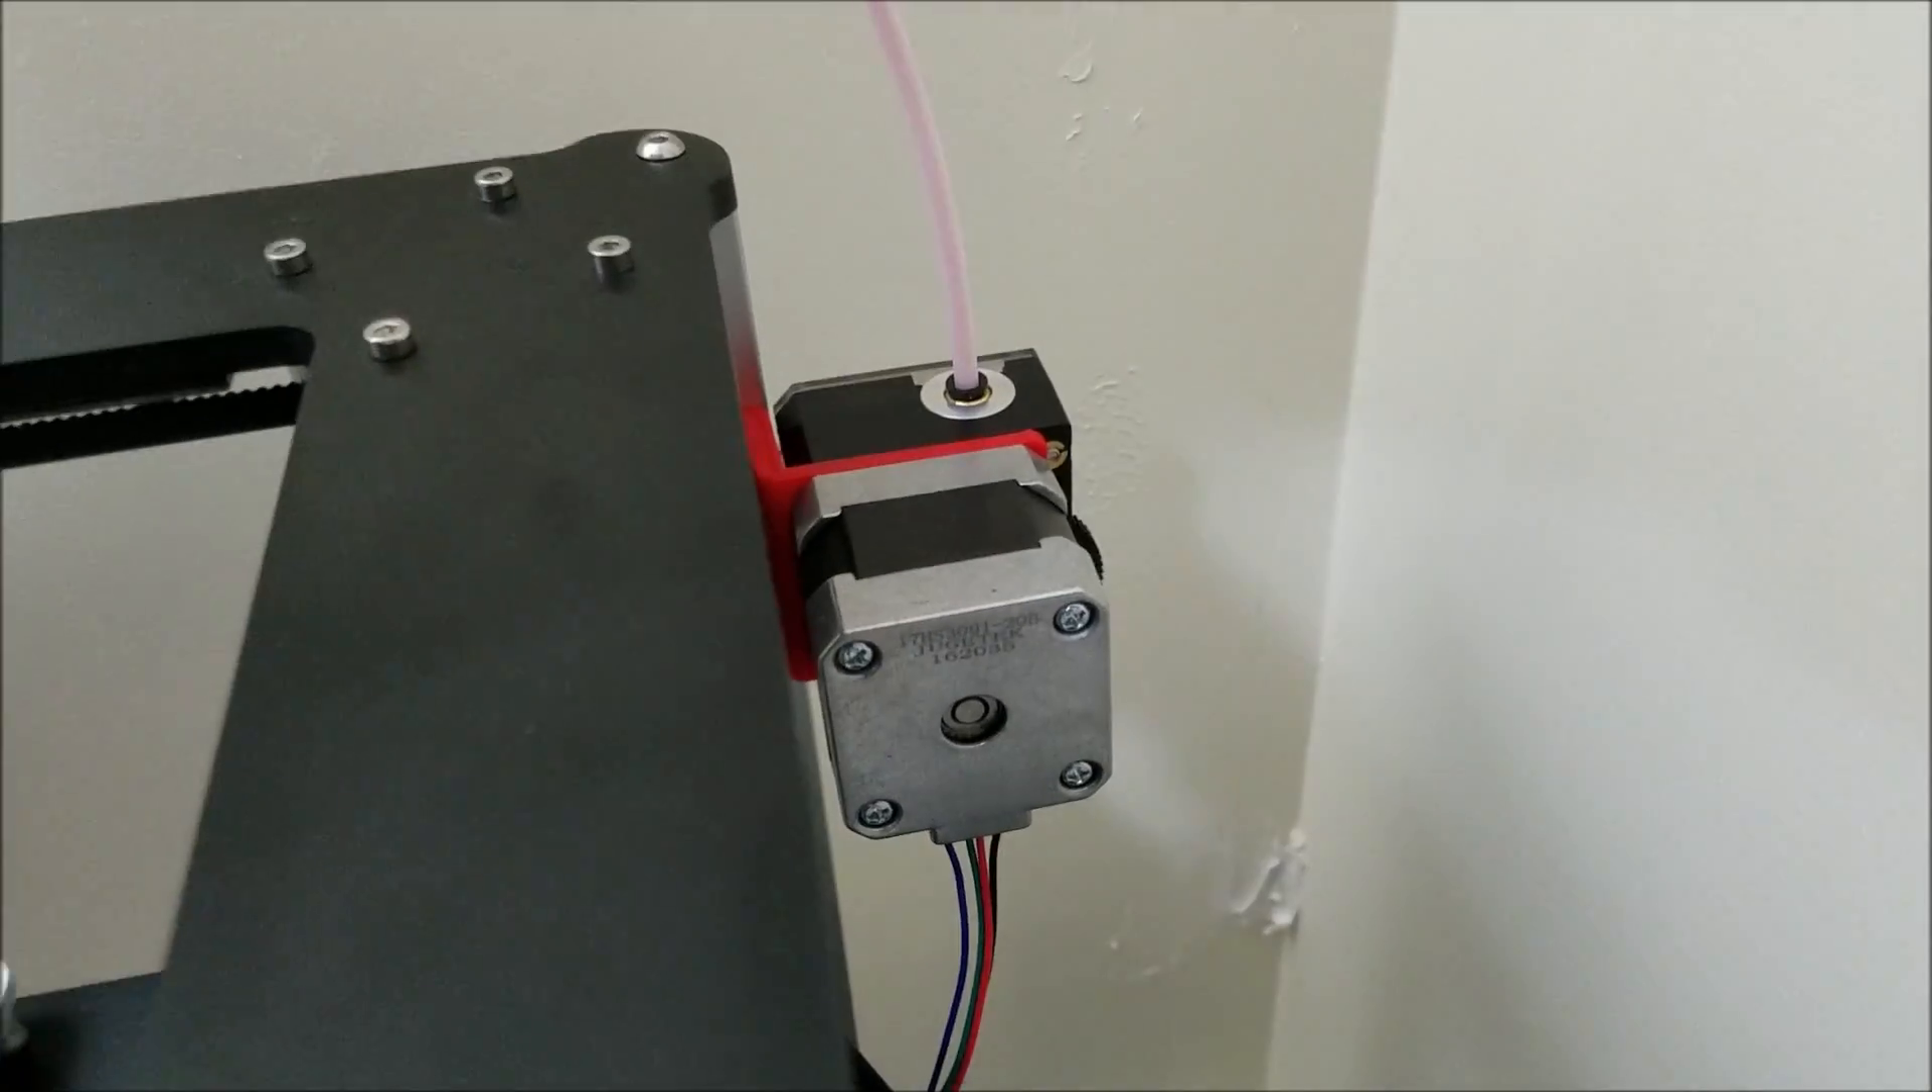But yeah, so last thing I did is you'll see that this tube is now going to the back because I have mounted the extruder on the back here, the Titan.